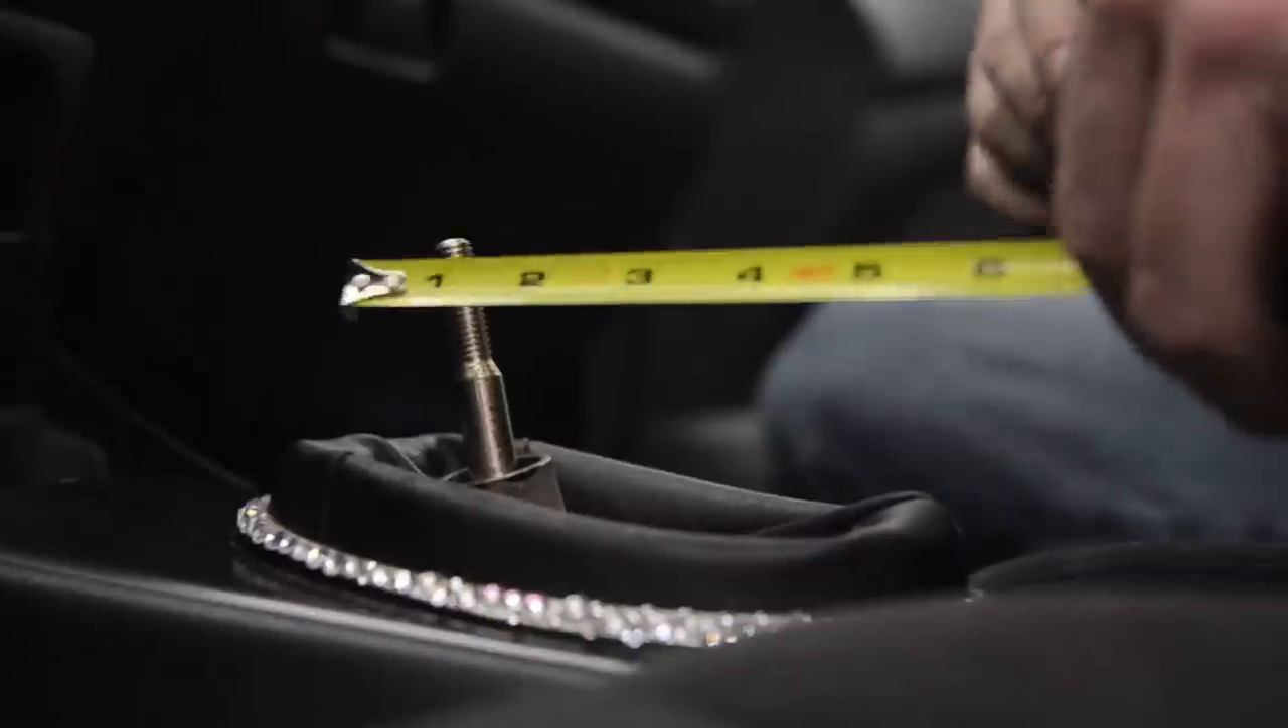Ok, now that we have our shift boot back in place, we're going to go ahead and measure our new throw.